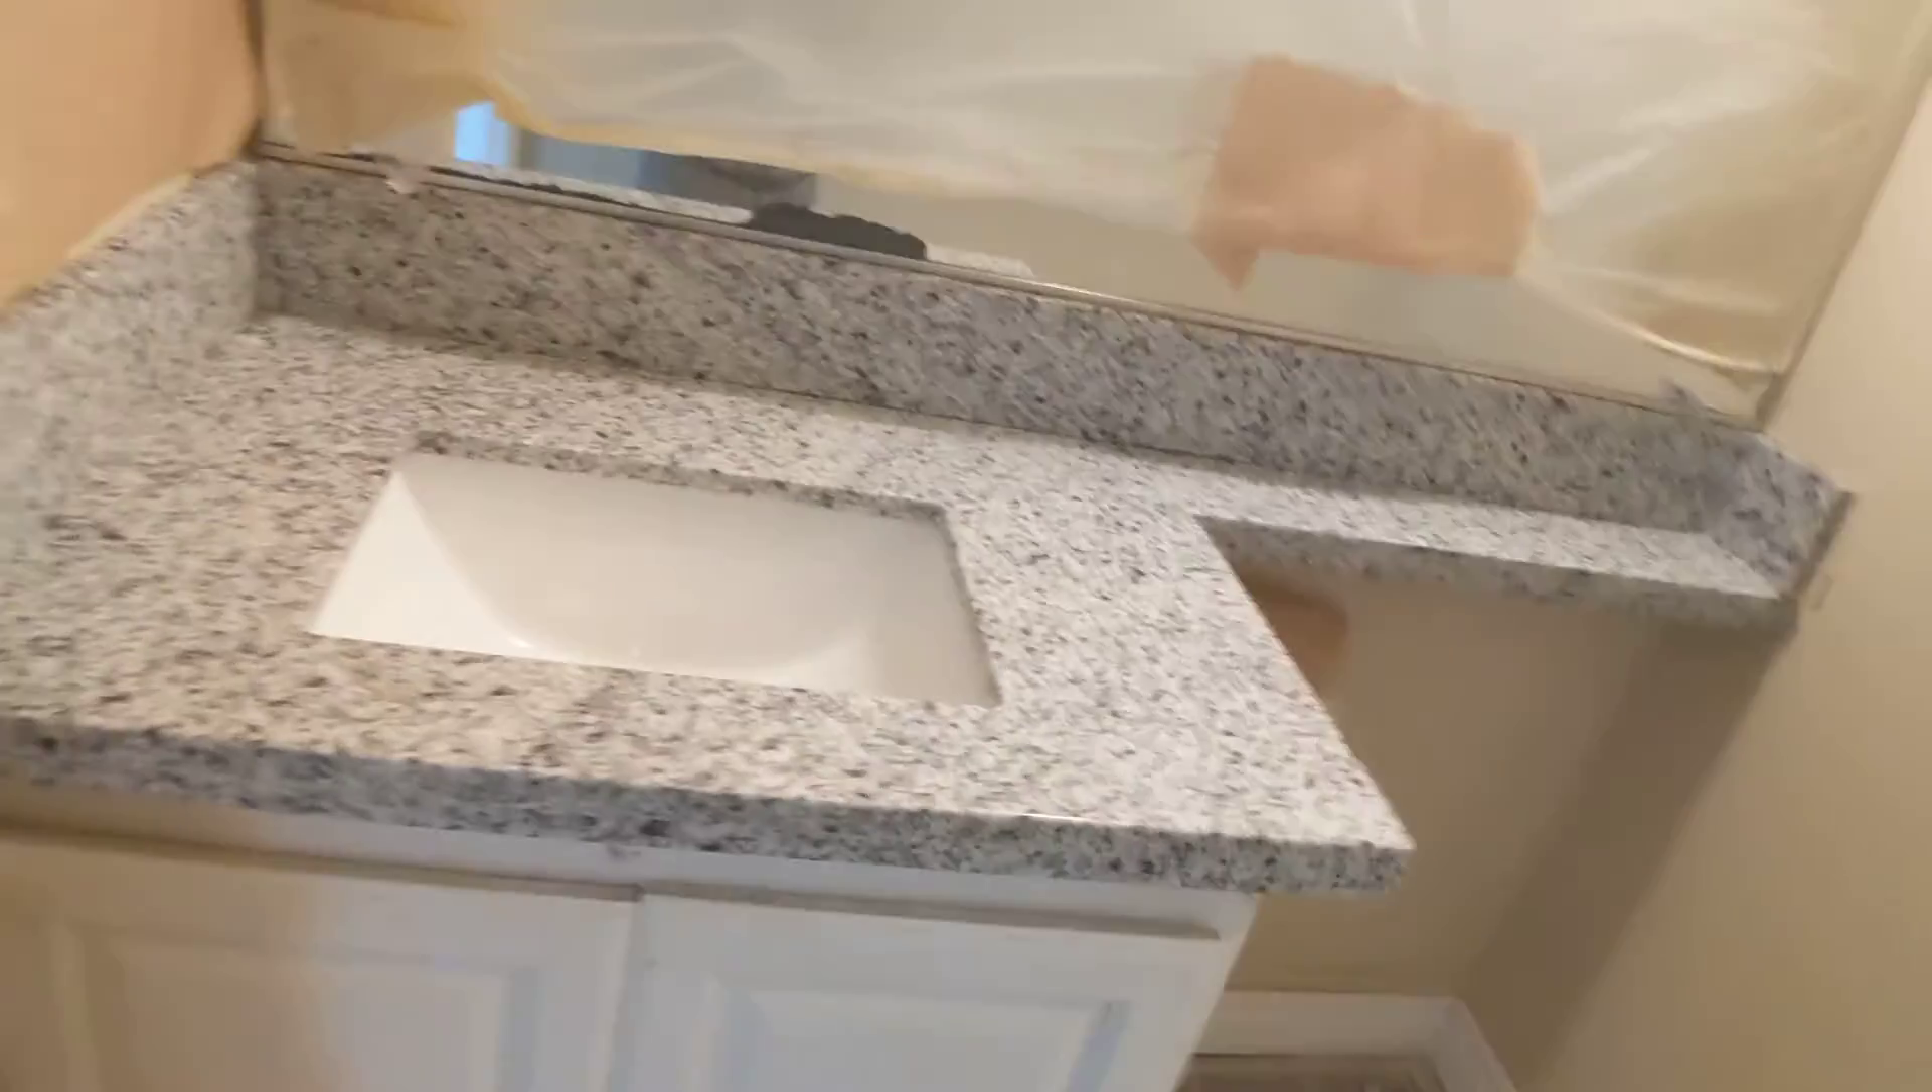So they got the granite splash in.